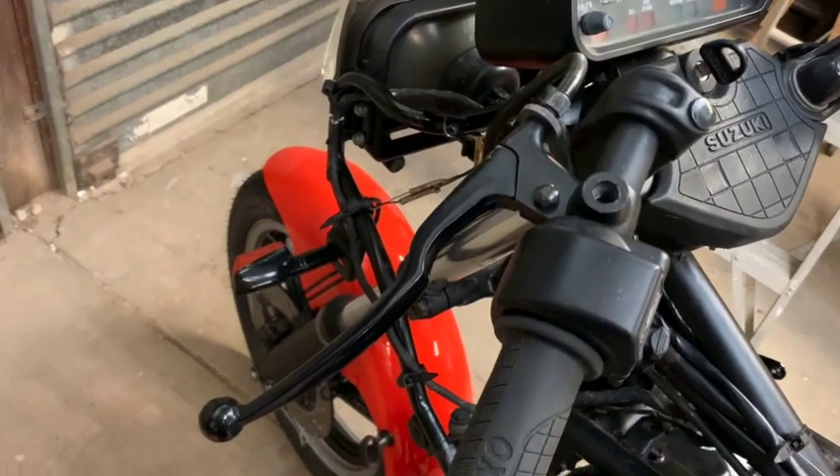Just tidied up the clutch lever and uh mounted that.